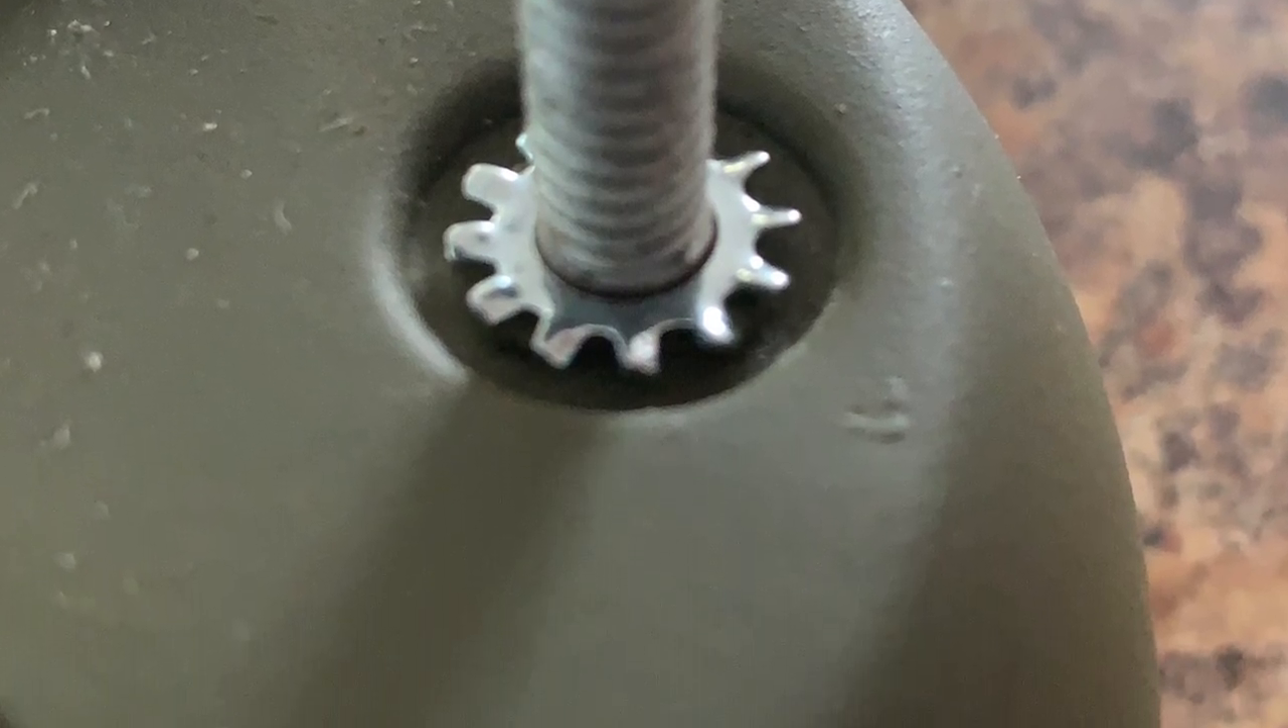My issue was that the star washer I could find locally was falling inside the groove and in no way would make contact with the bracket on the tub.